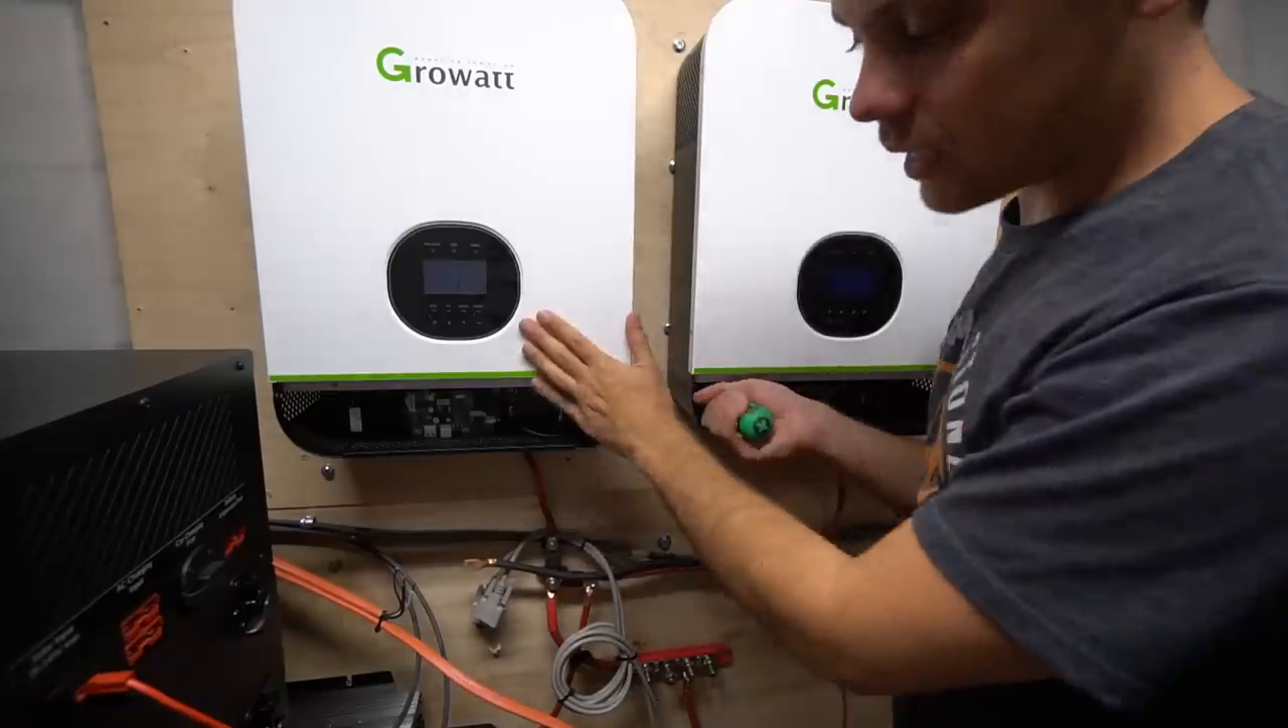Alright so we have the second inverter installed.